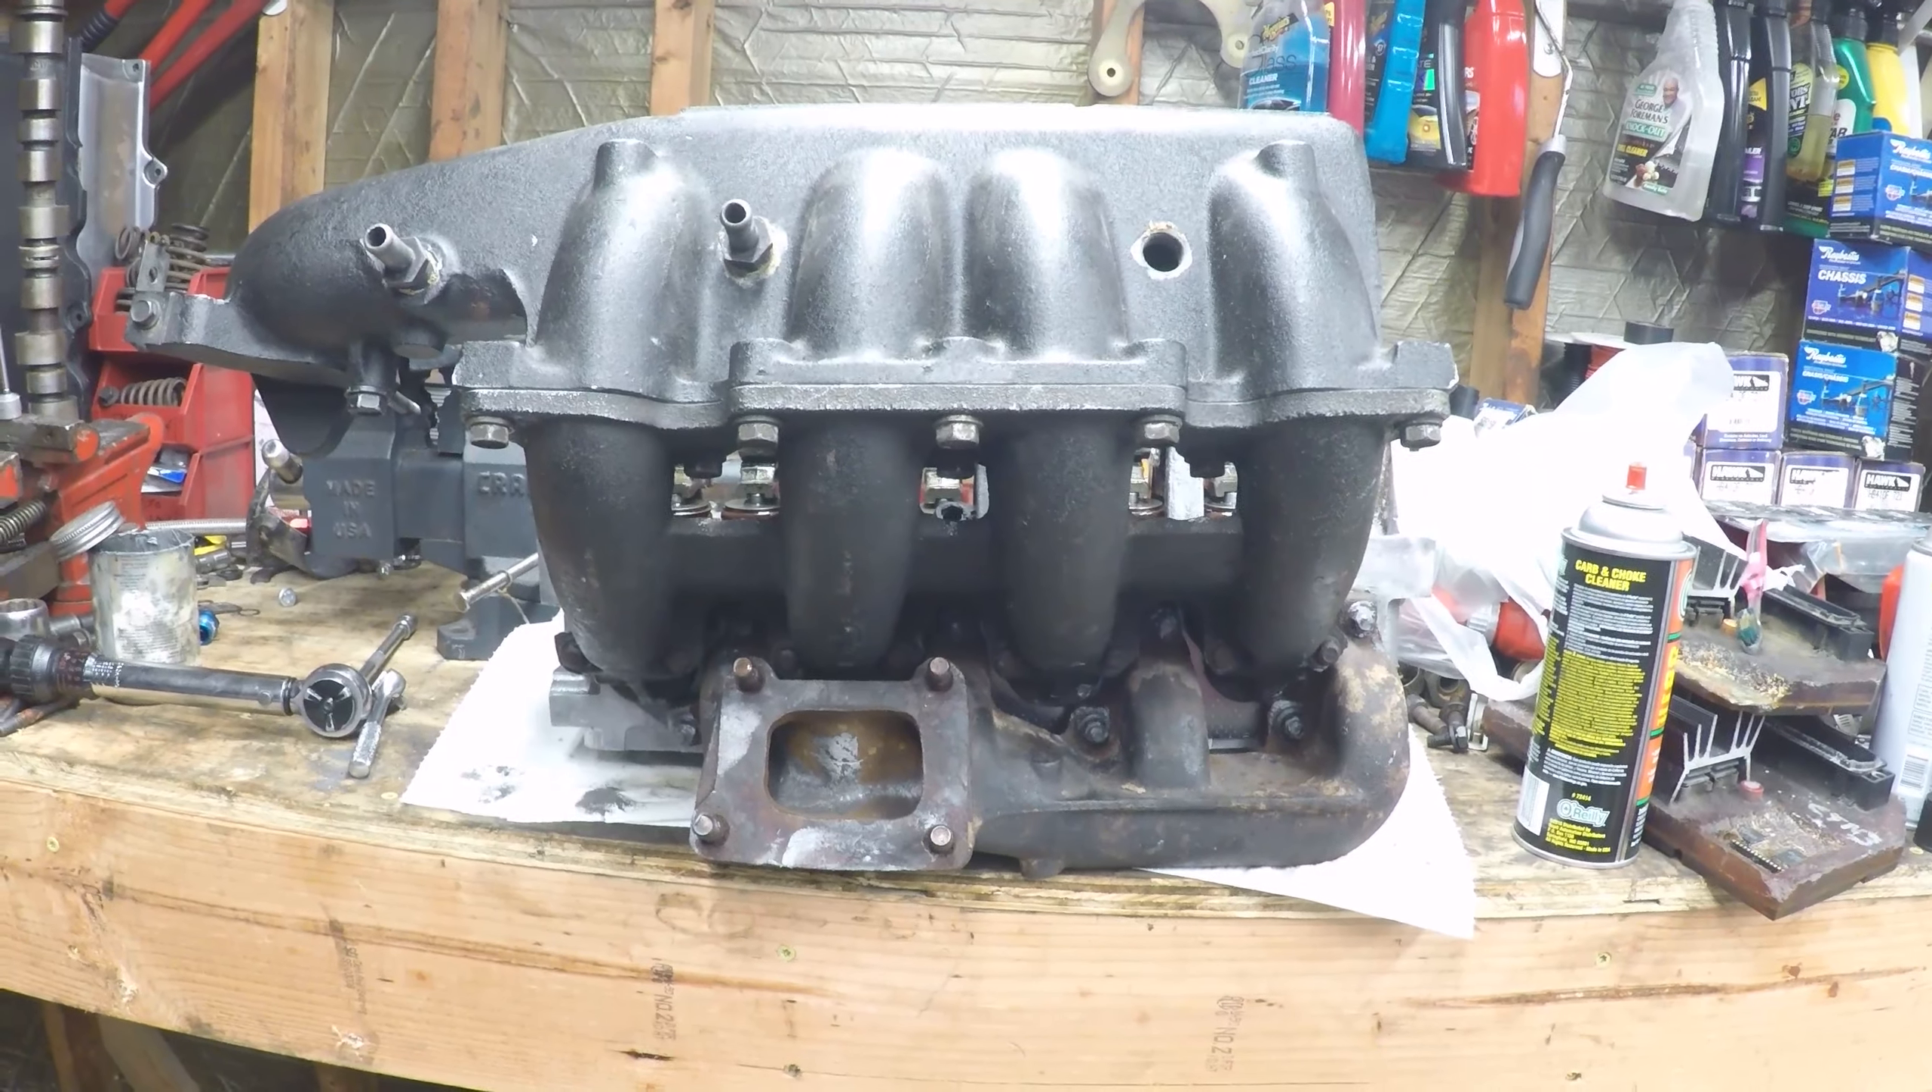All right, there's our intake and exhaust manifold reinstalled on this head. Everything cleaned up, new gasket, ready to go.